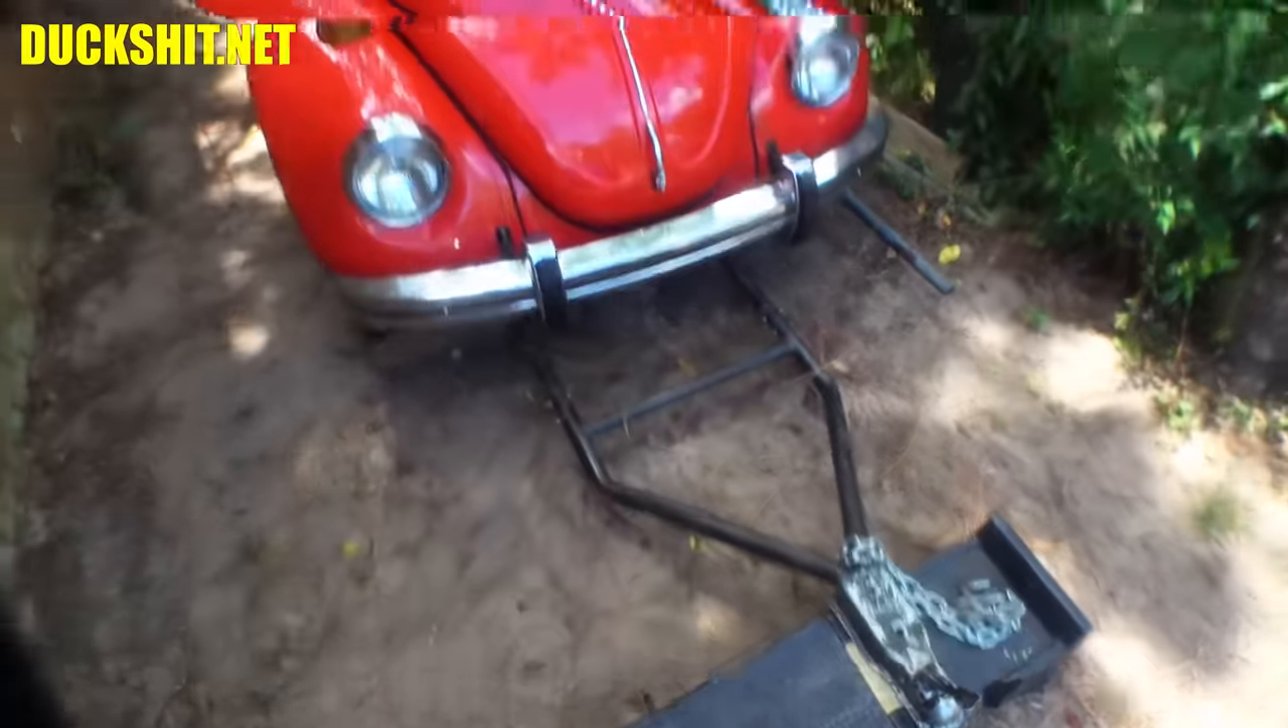I still haven't disconnected the tow bar yet.